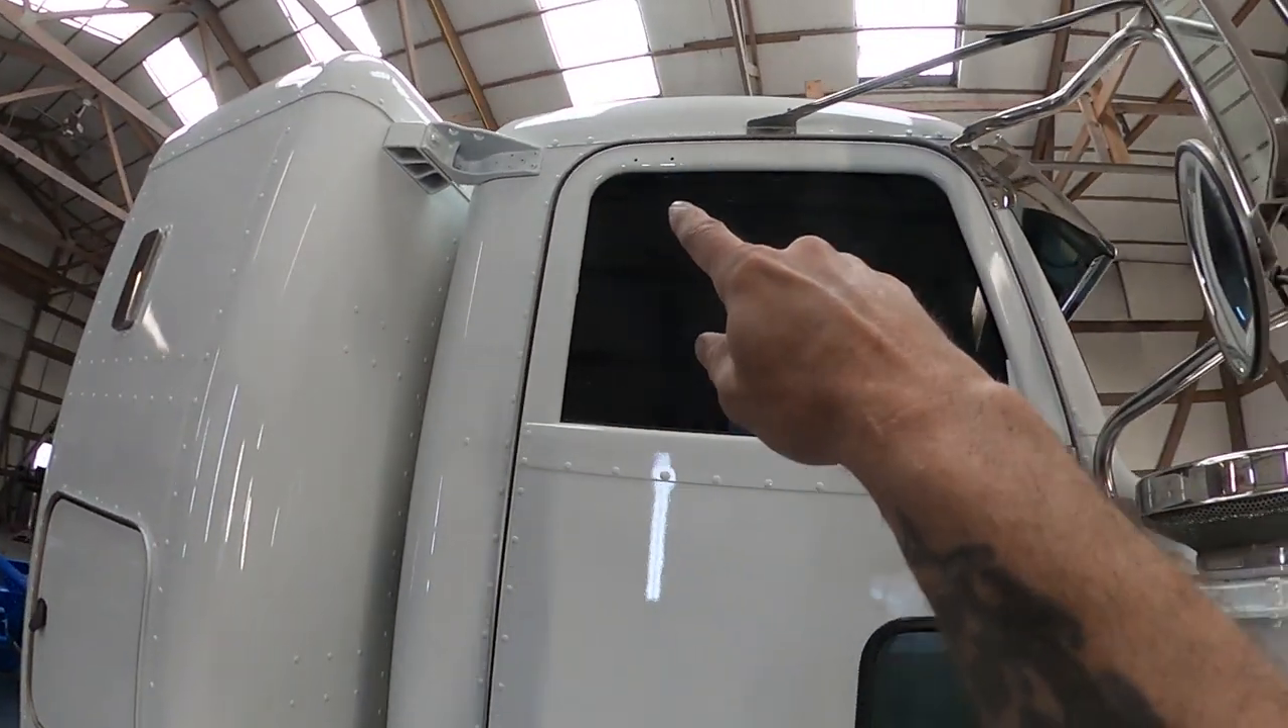I didn't put those window visors back on because we don't have a store open today where I can go get double stick tape, and I need to re-tape them if they're going to put them back on.